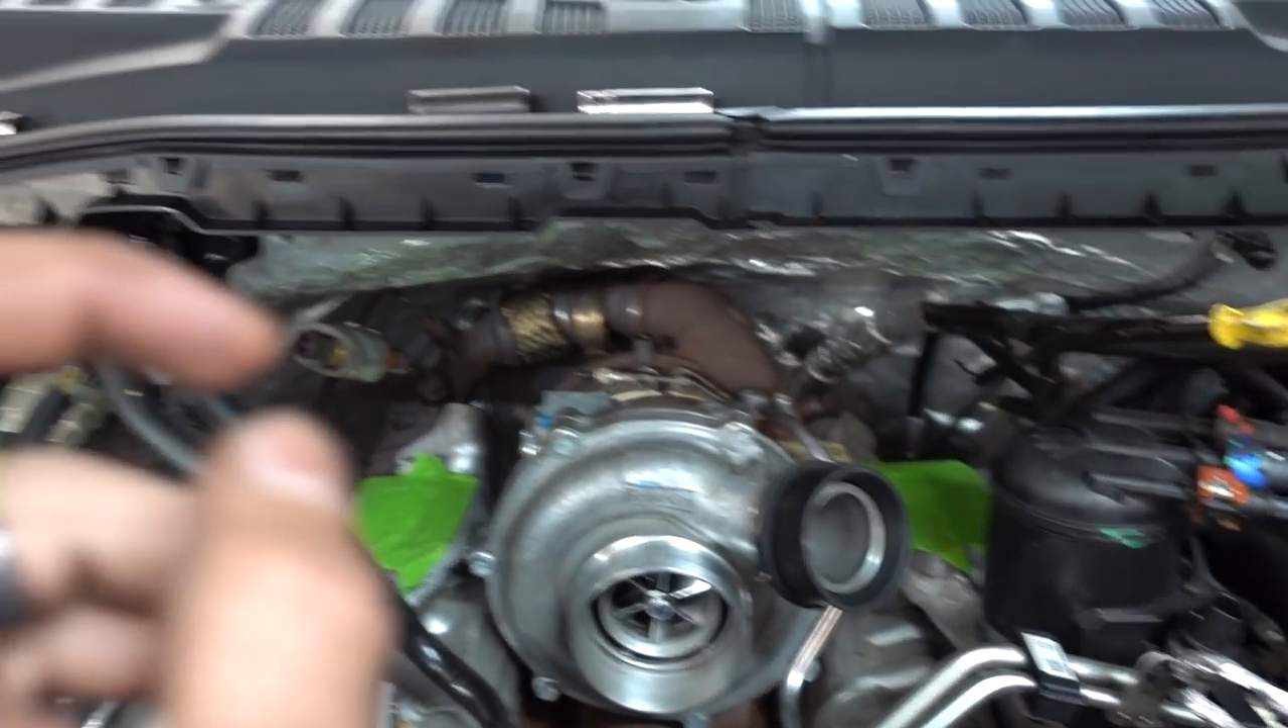I got pretty much everything tore out except for uh the up pipes and the turbo.